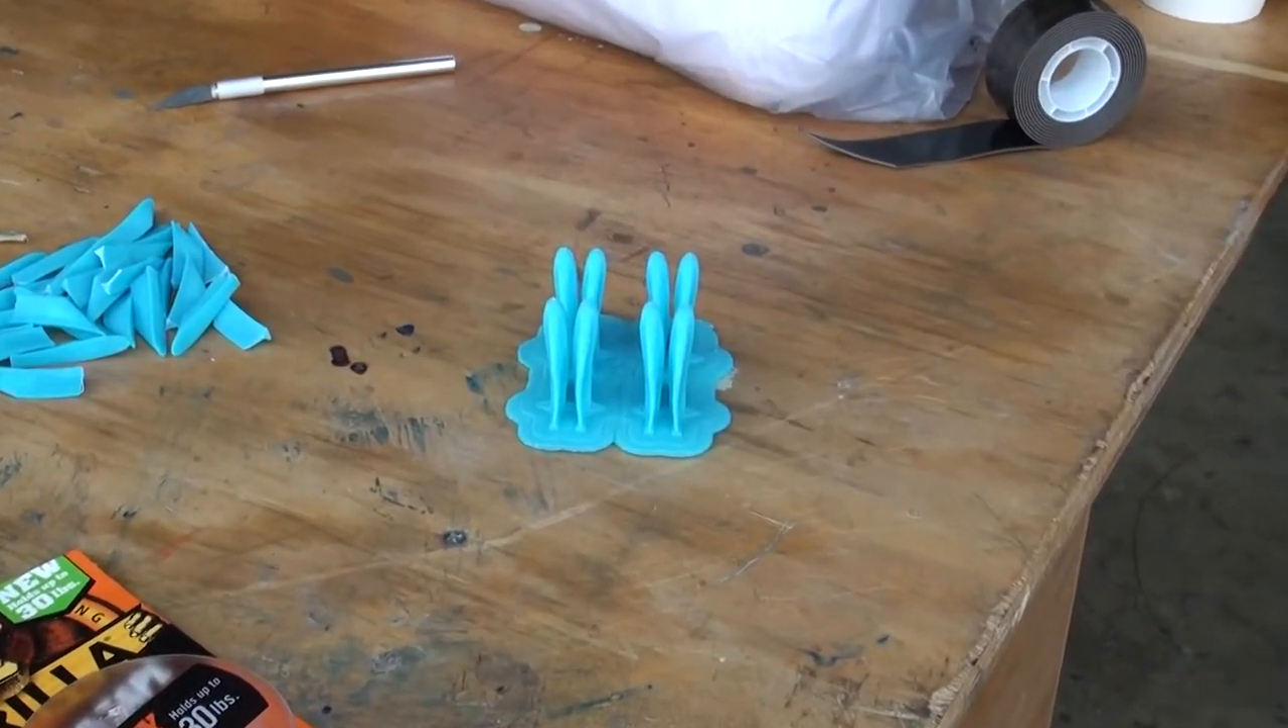Once we've removed the Vortex Generators from the 3D printer, they are still attached to the raft and the base material.